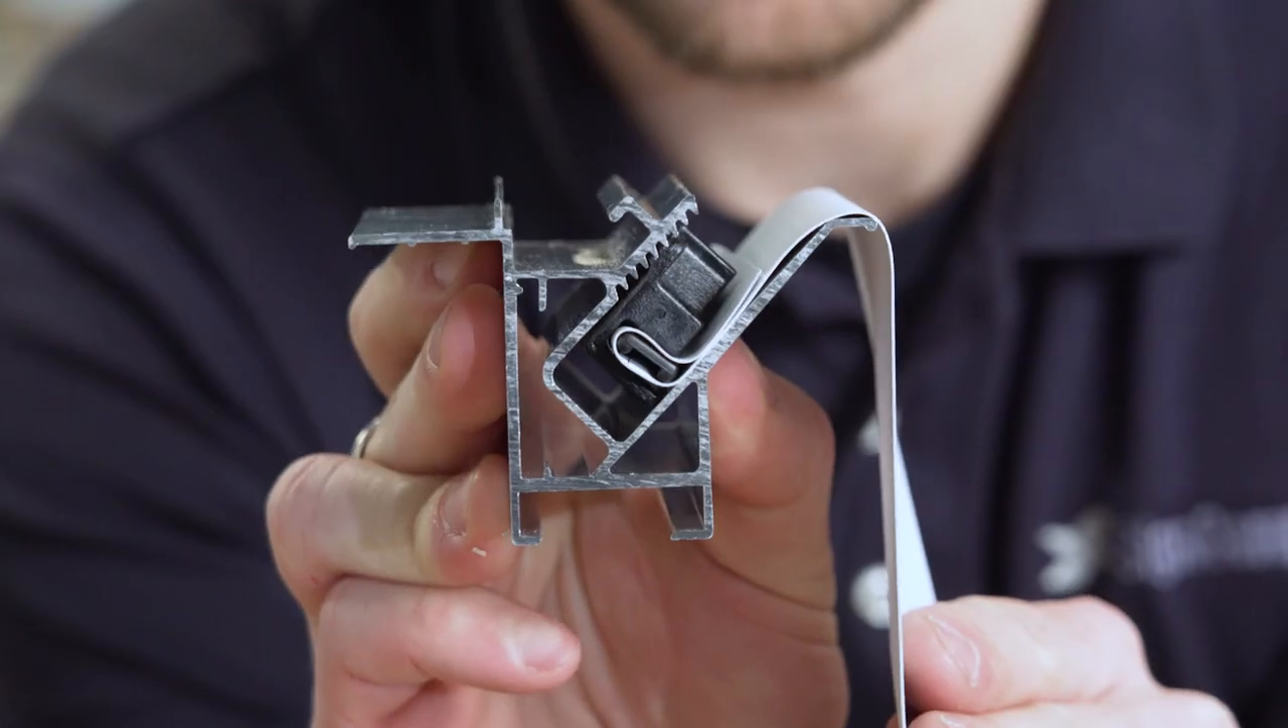Here's our retro frame with a clip already in there.